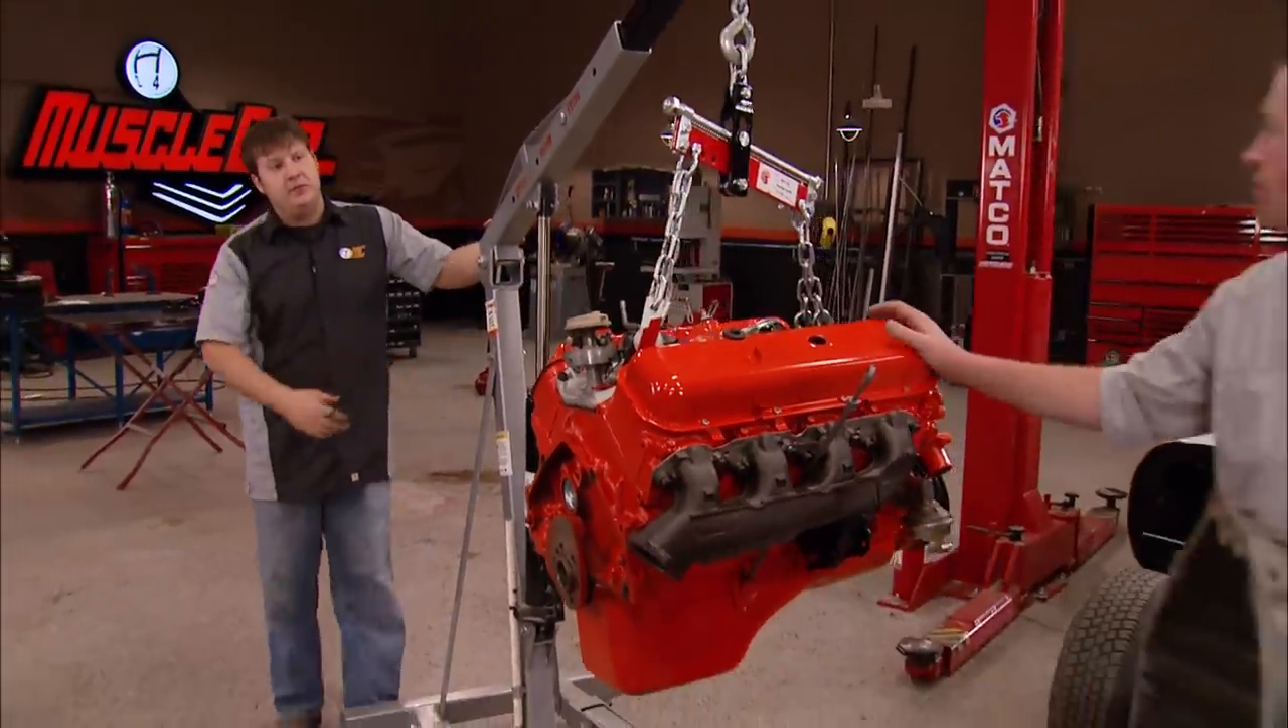Hey, Phil, I got the big block all put together.